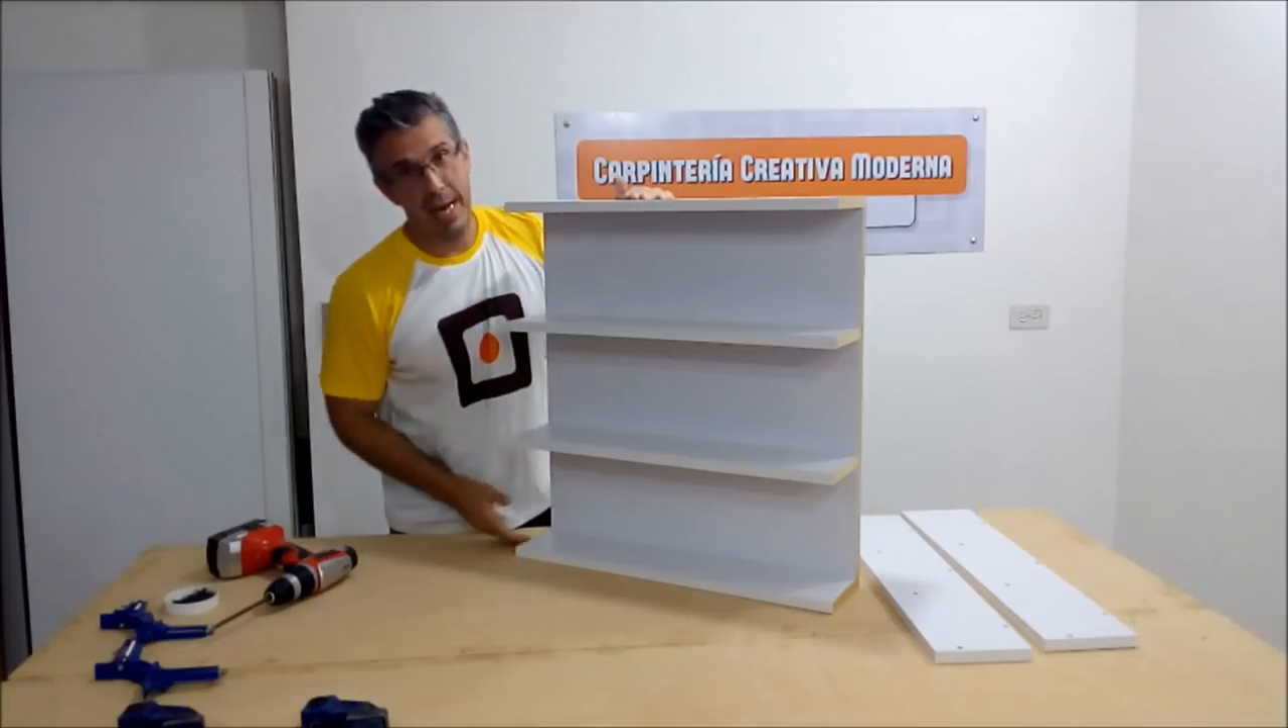Al tener colocadas nuestras repisas y la pieza superior e inferior solo nos resta colocar las dos piezas laterales.